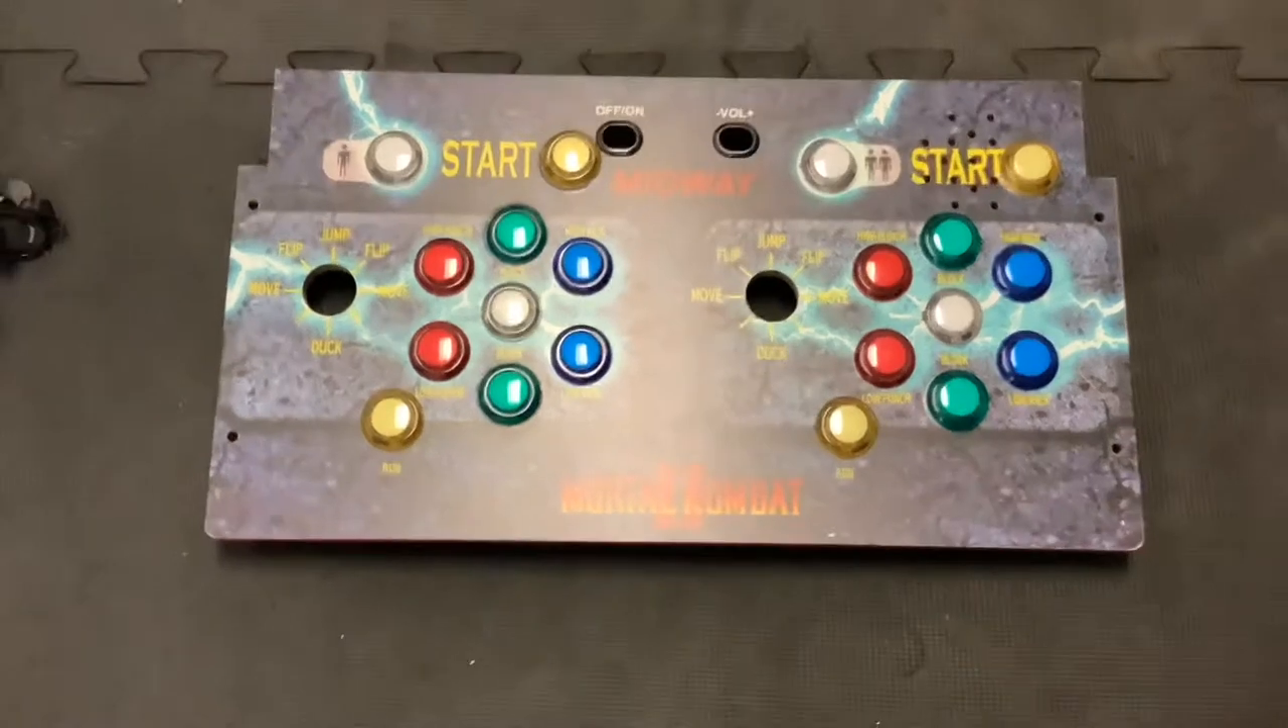Here is the board with all the buttons now installed in it.